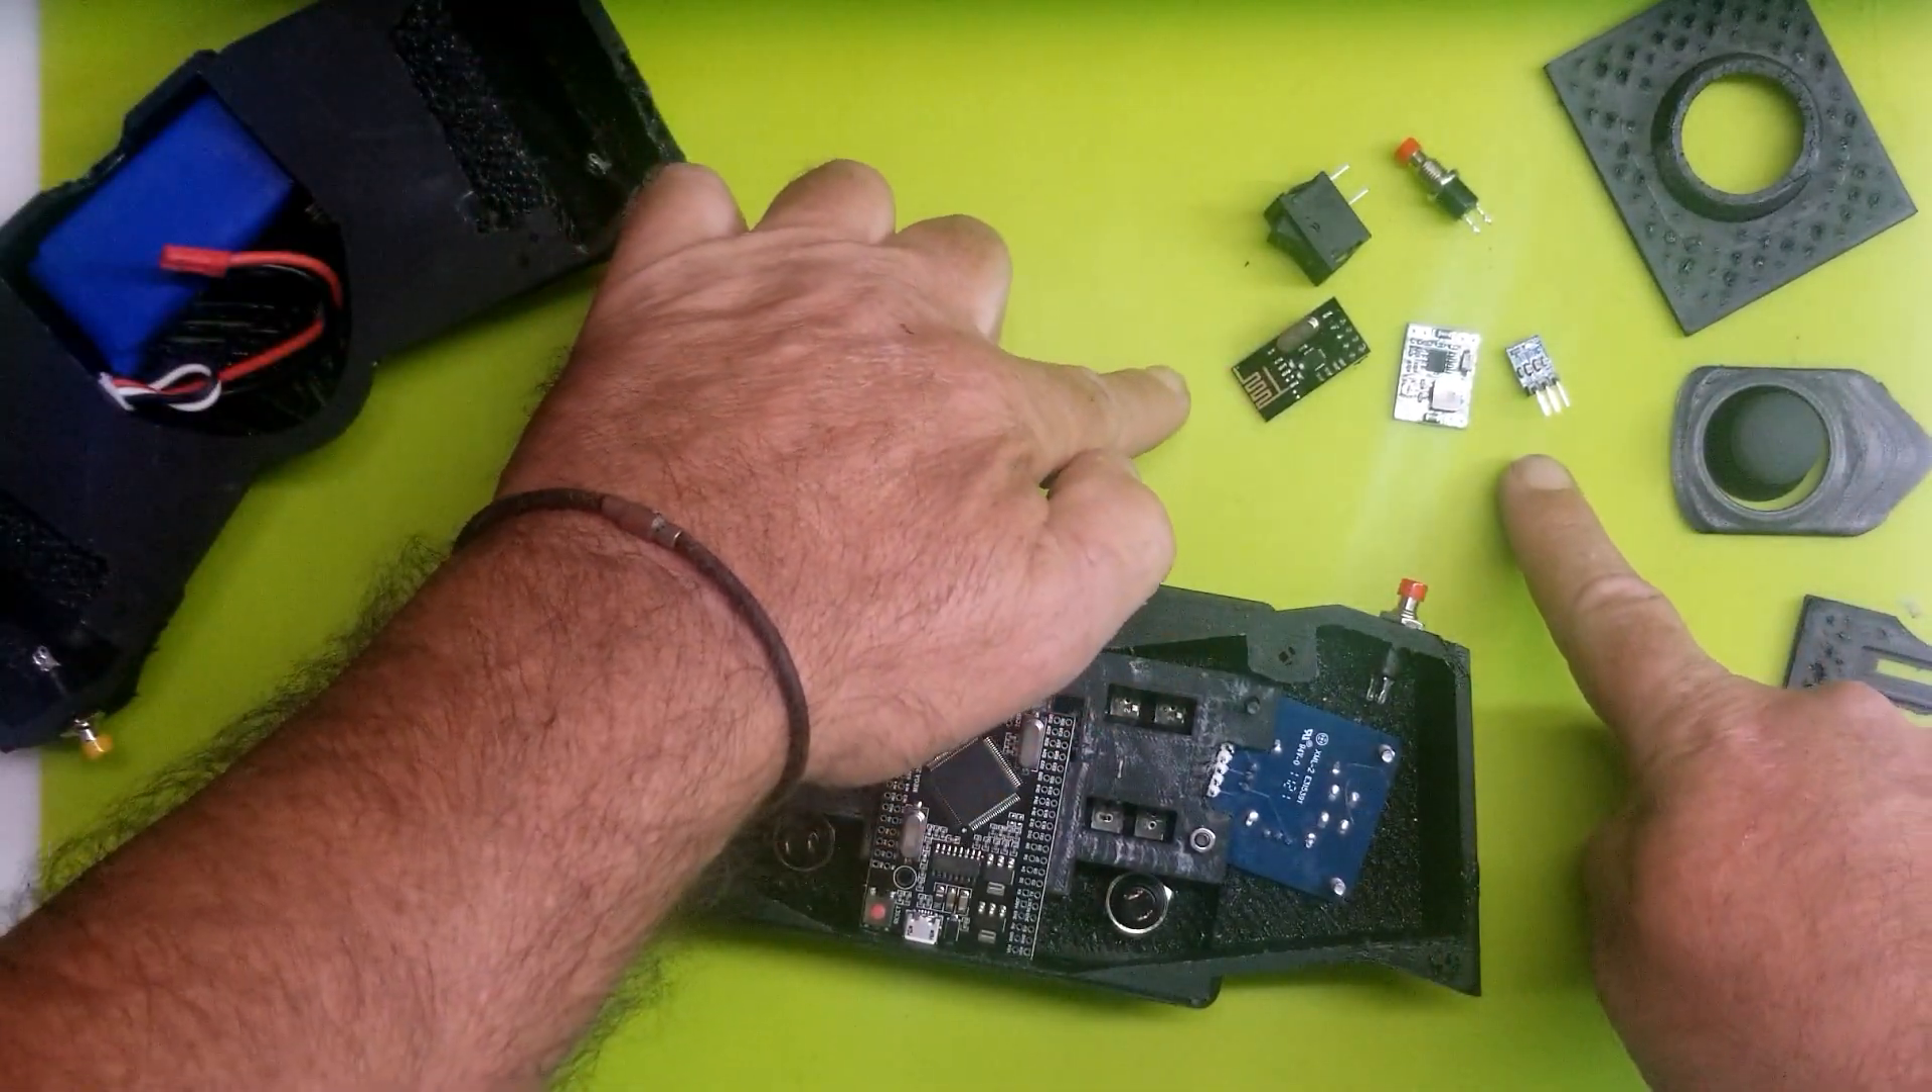As you can see batteries in here already.